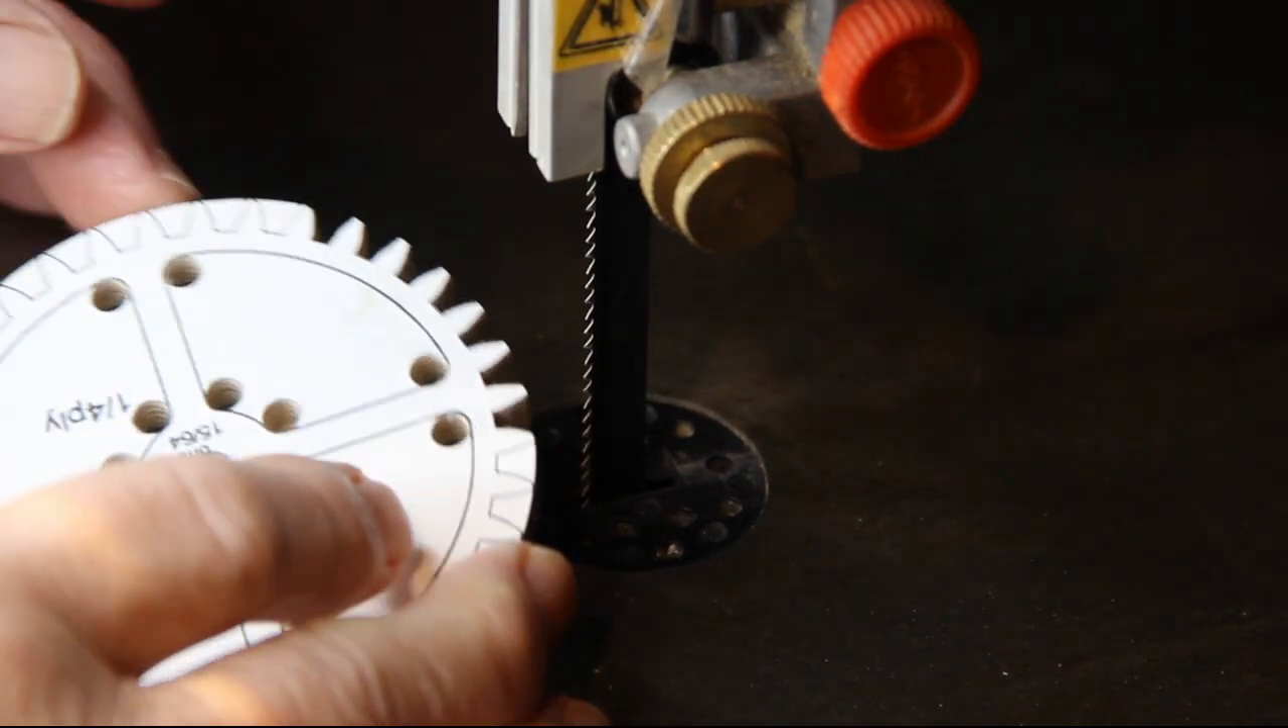So here's a piece I've already started. You can see there's about six teeth been cut out already.